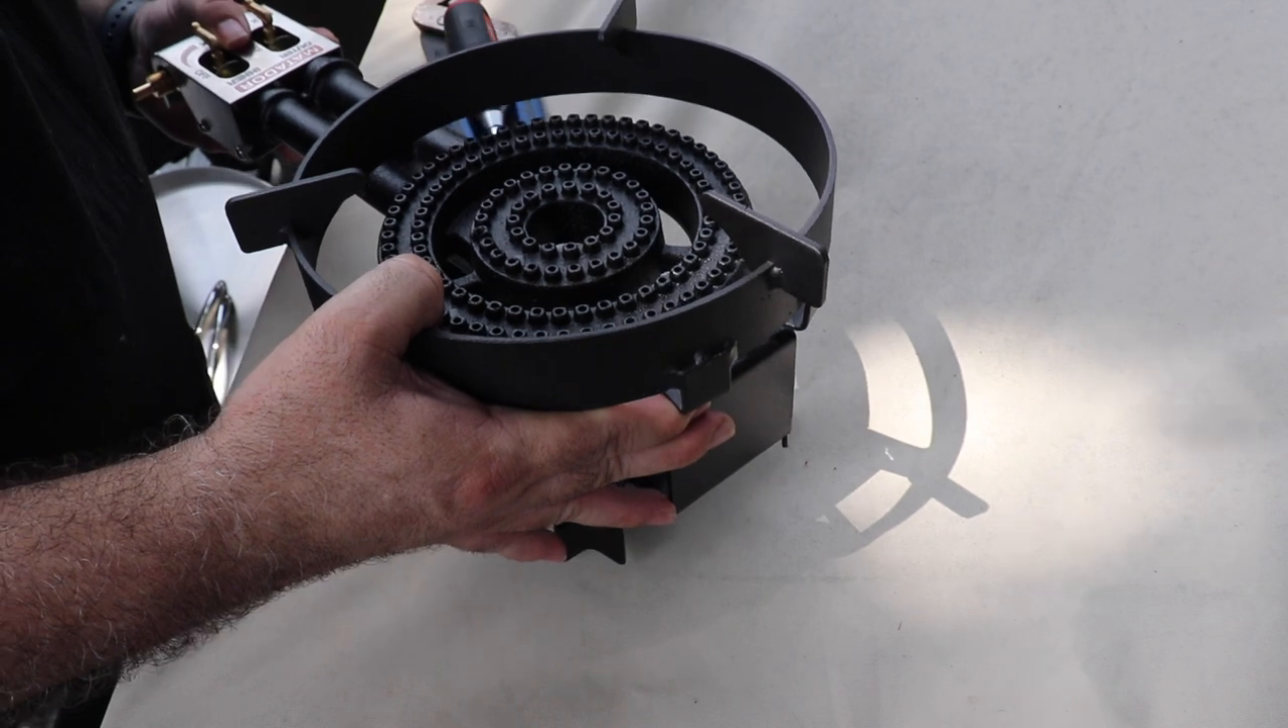We have the burner assembly, uh, put together.